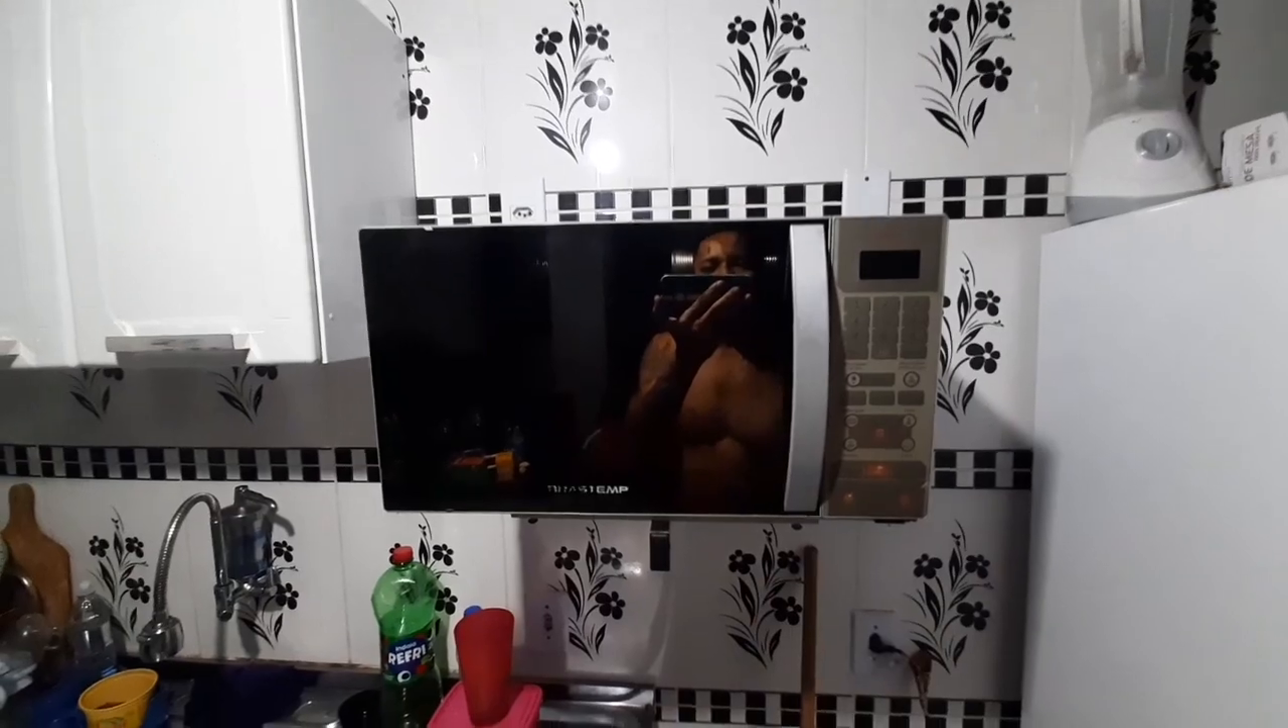Já fechei o microondas aqui já coloquei aqui no suporte dele.